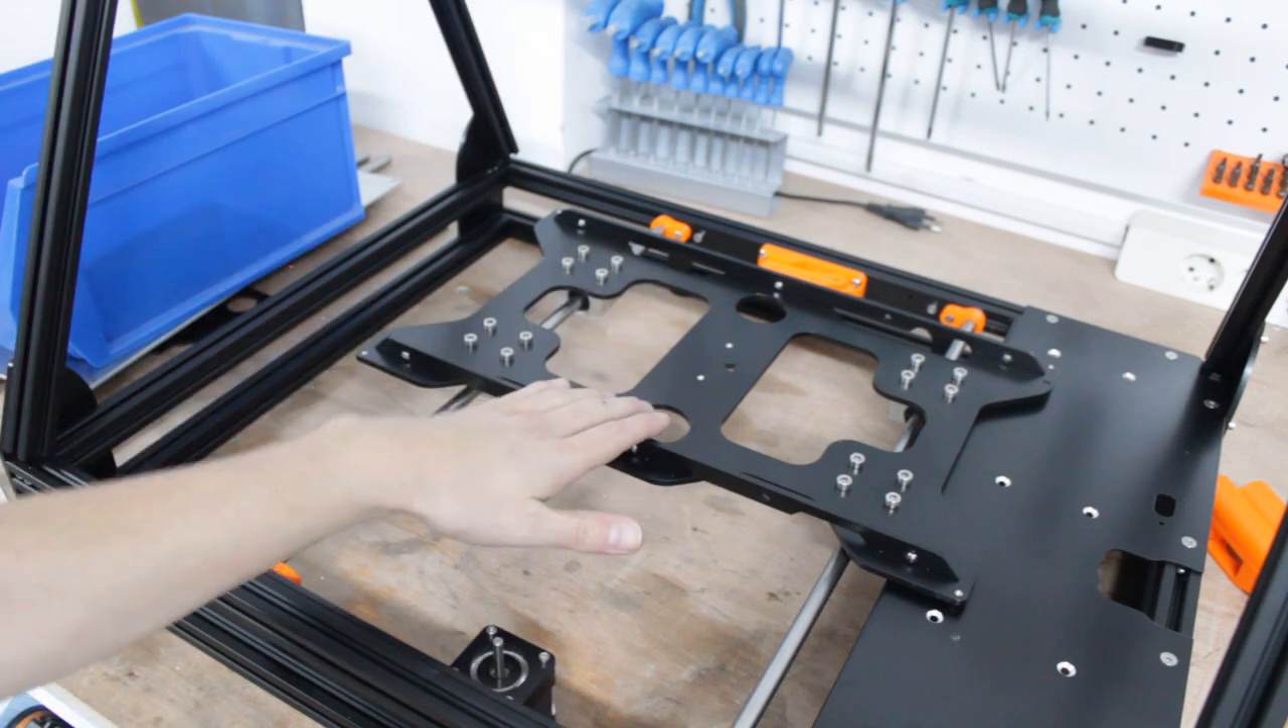Bien, pues ya tenemos la cama montada en su sitio y como podéis ver se mueve con toda suavidad, ¿vale?